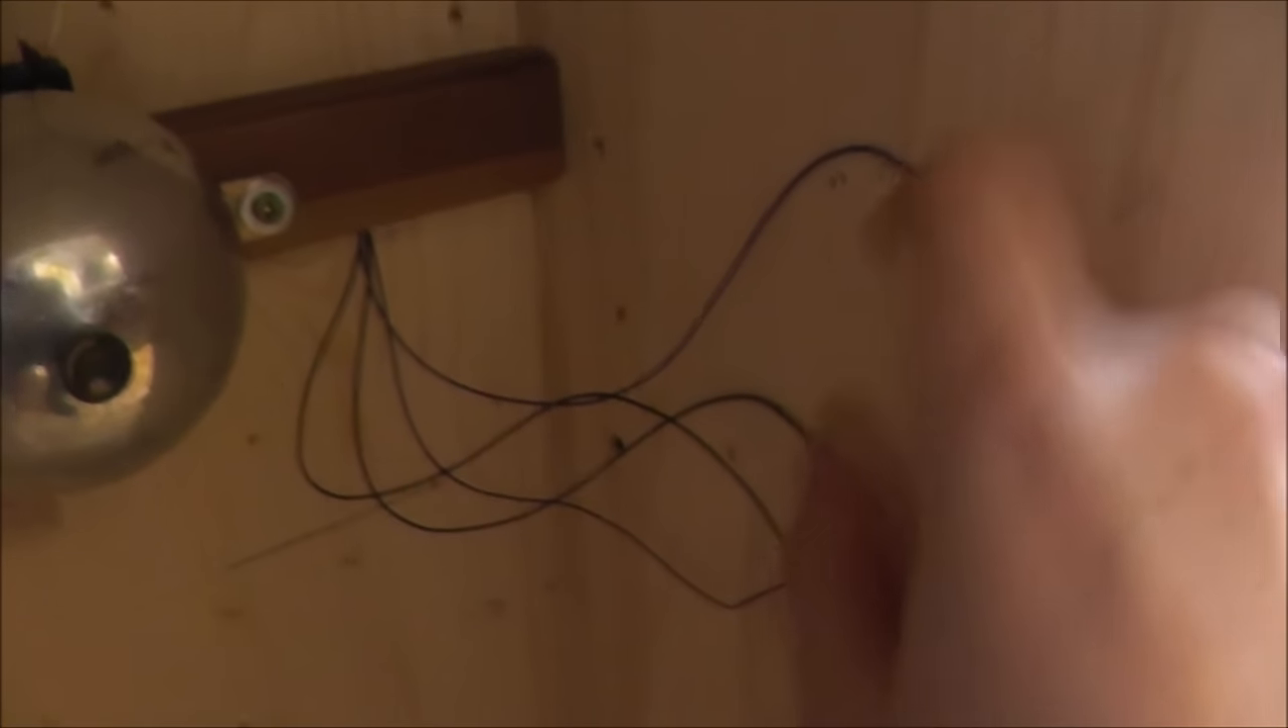Ihr seht hier gehen ein paar Kabel raus, die ich noch nicht zusammengebunden habe.